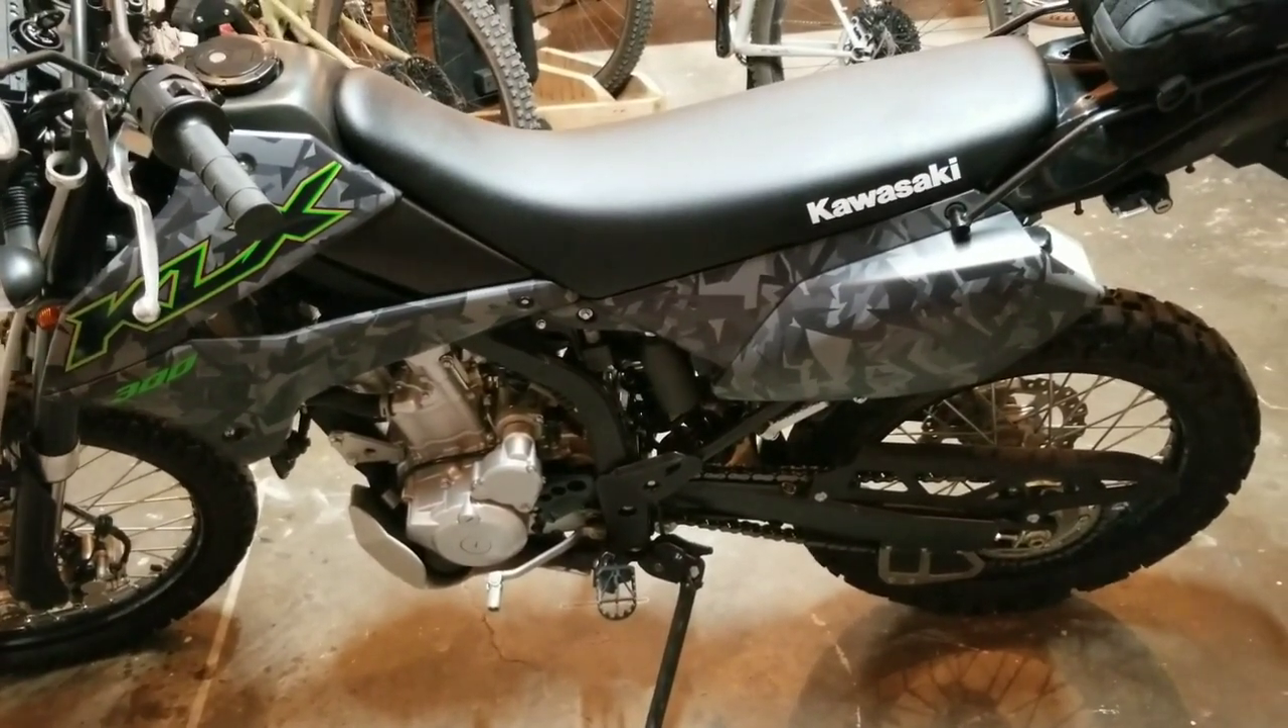Finally got my left rear plastic so the bike is complete now.